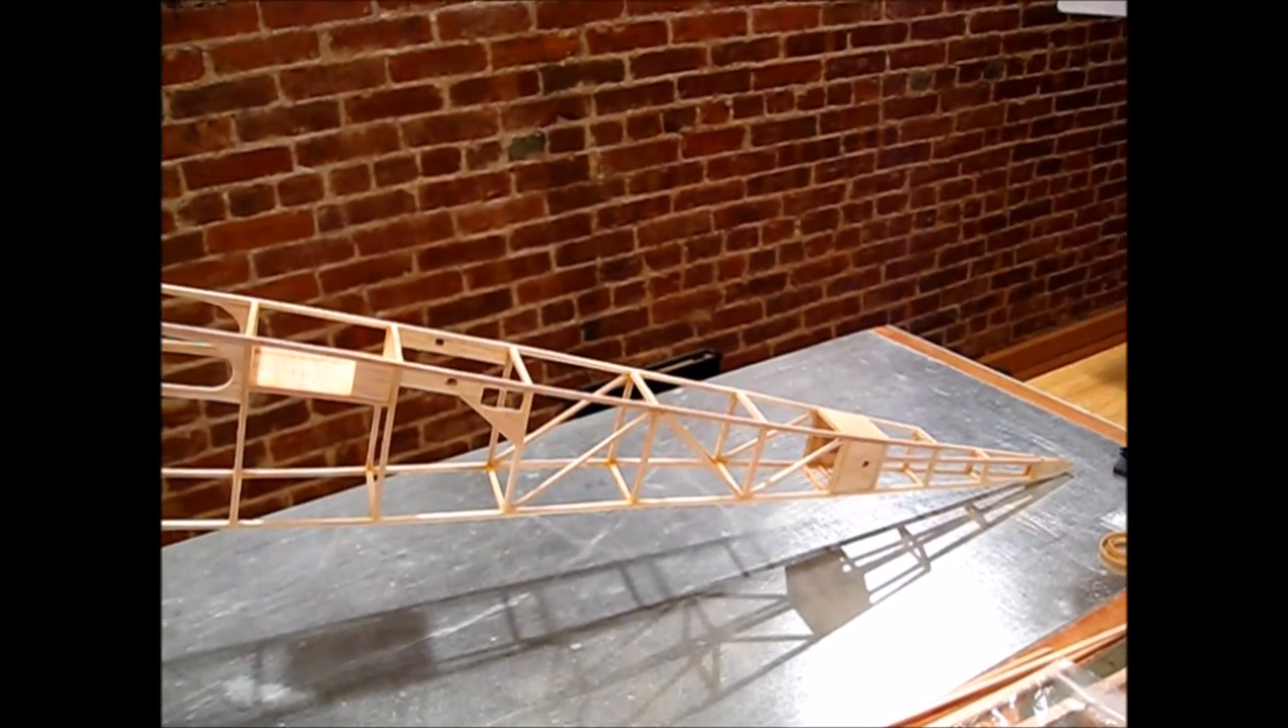Now I added some diagonal braces here.